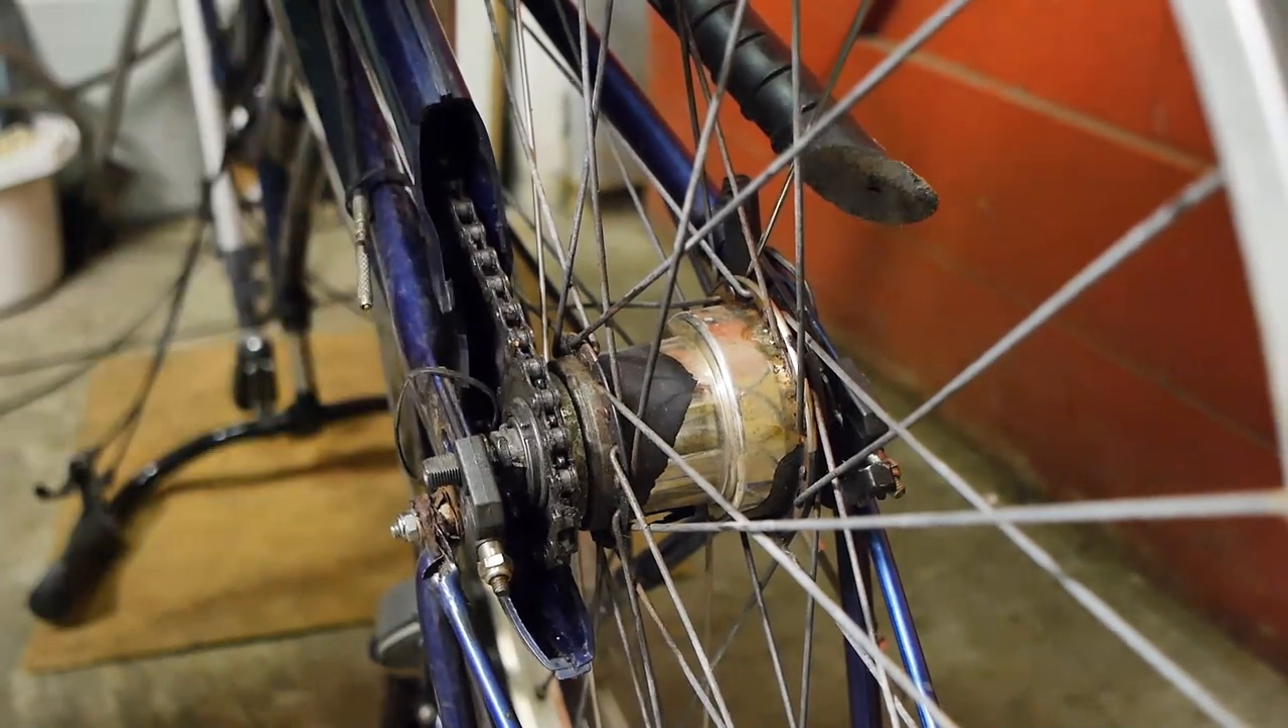Well after some struggle I managed to reinstall the chain.